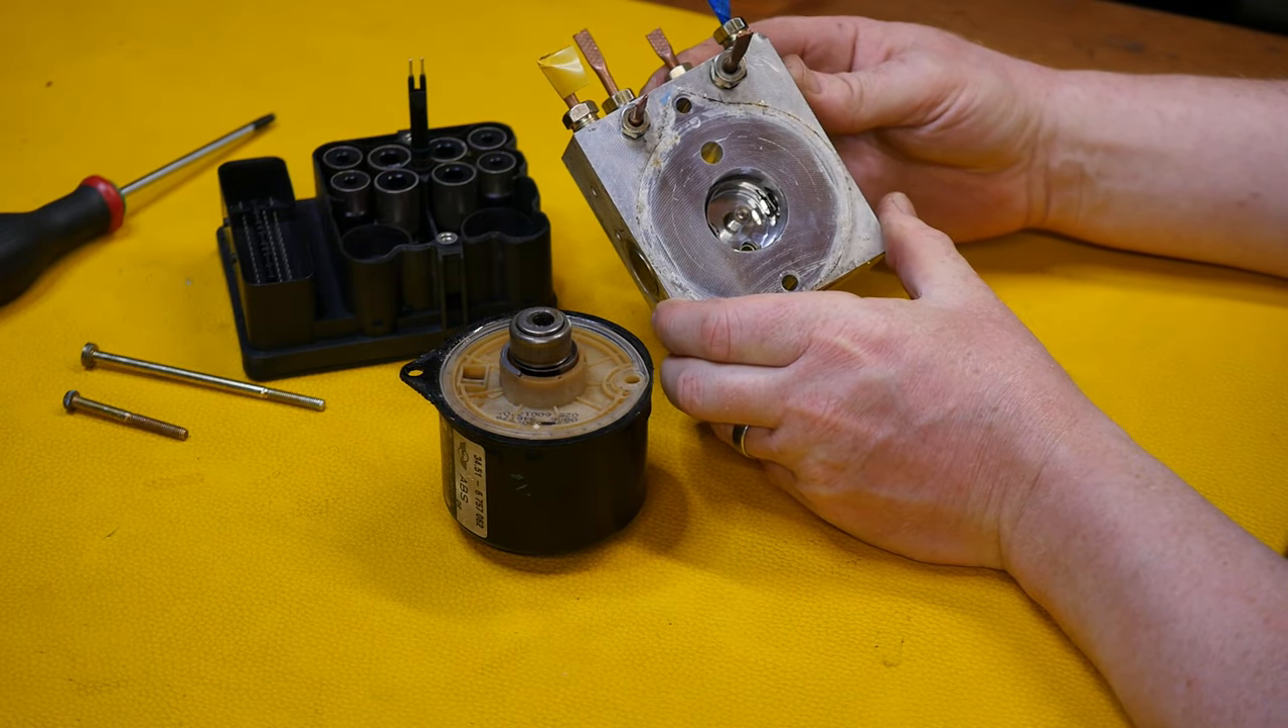The motor has just come off quite easily there.